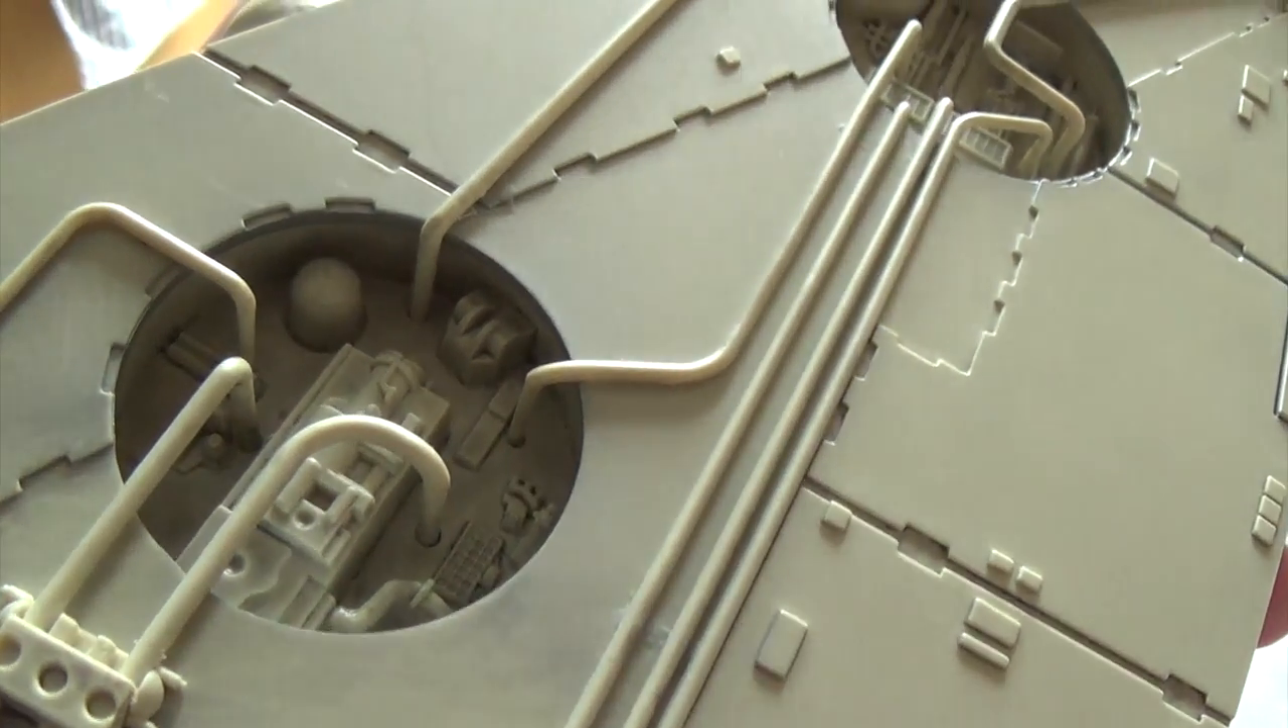All the tubes go to where they're supposed to go.